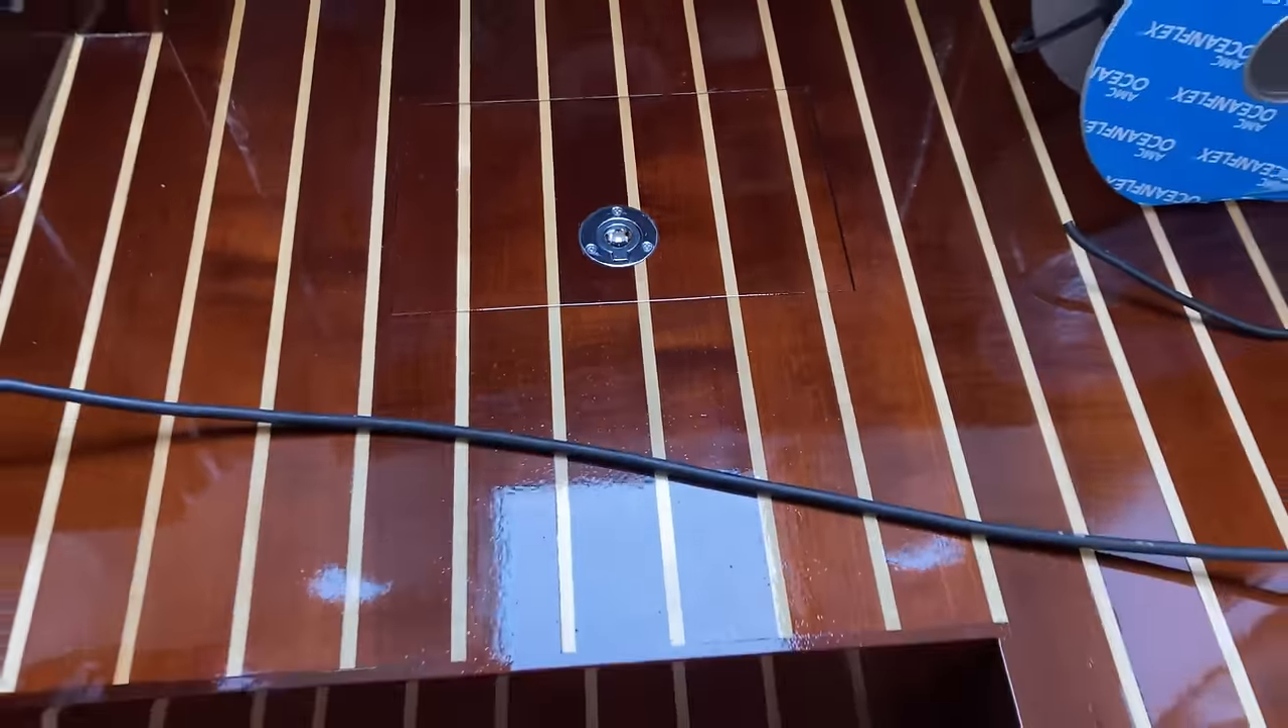Back on the boat now and there are those floor catches in place. That's the one on the step. There's the next one. There's the third one. There's obviously one up in the bow as well.